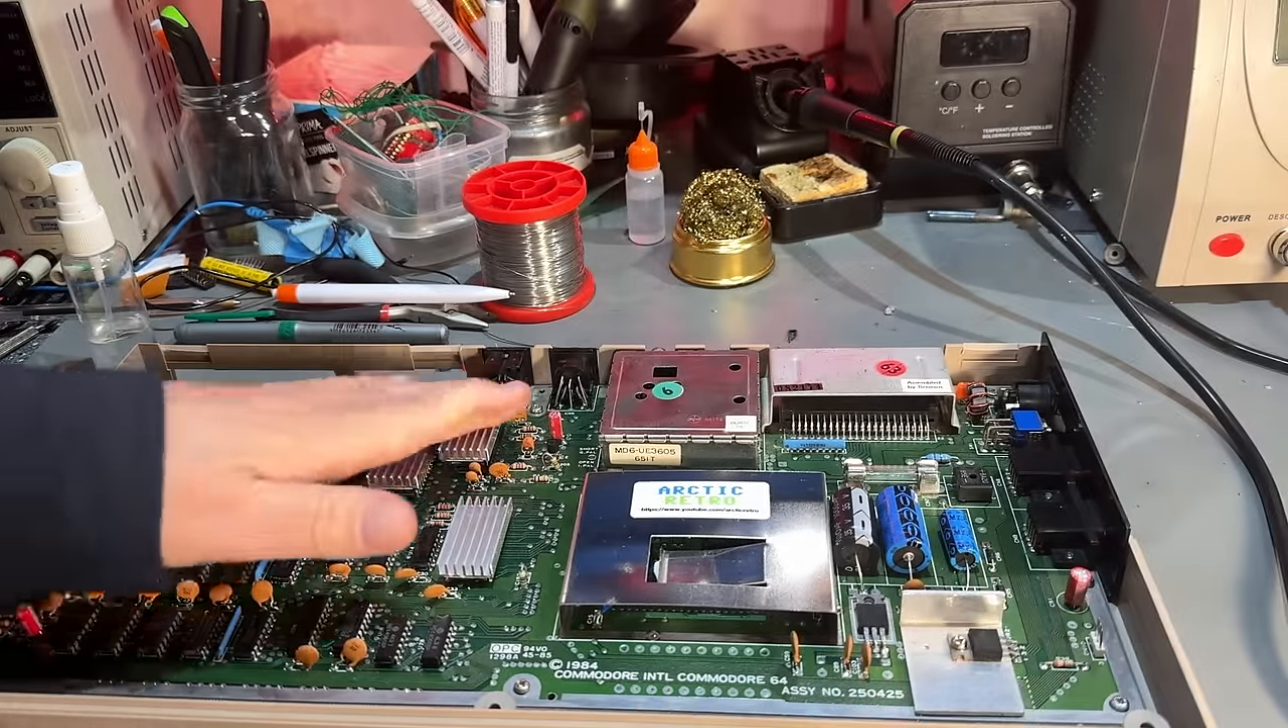Motherboard is back into the machine looking great.